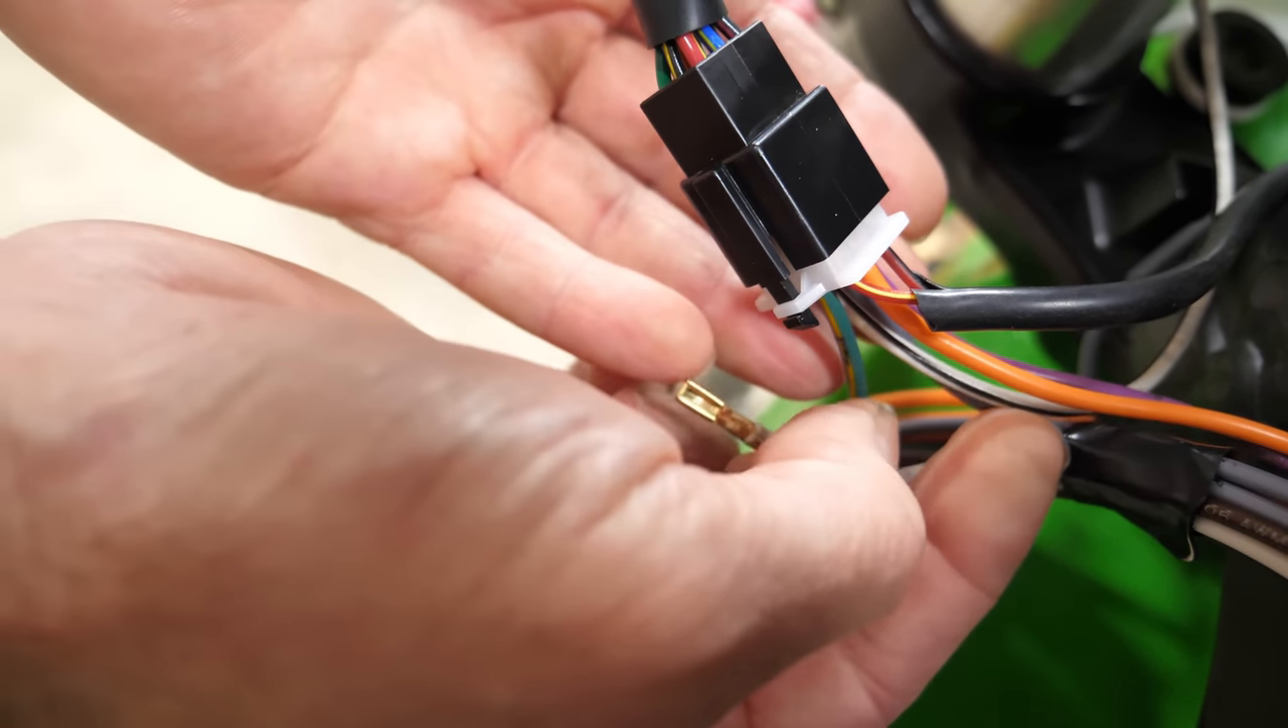I still need to snap this last wire into the connector.